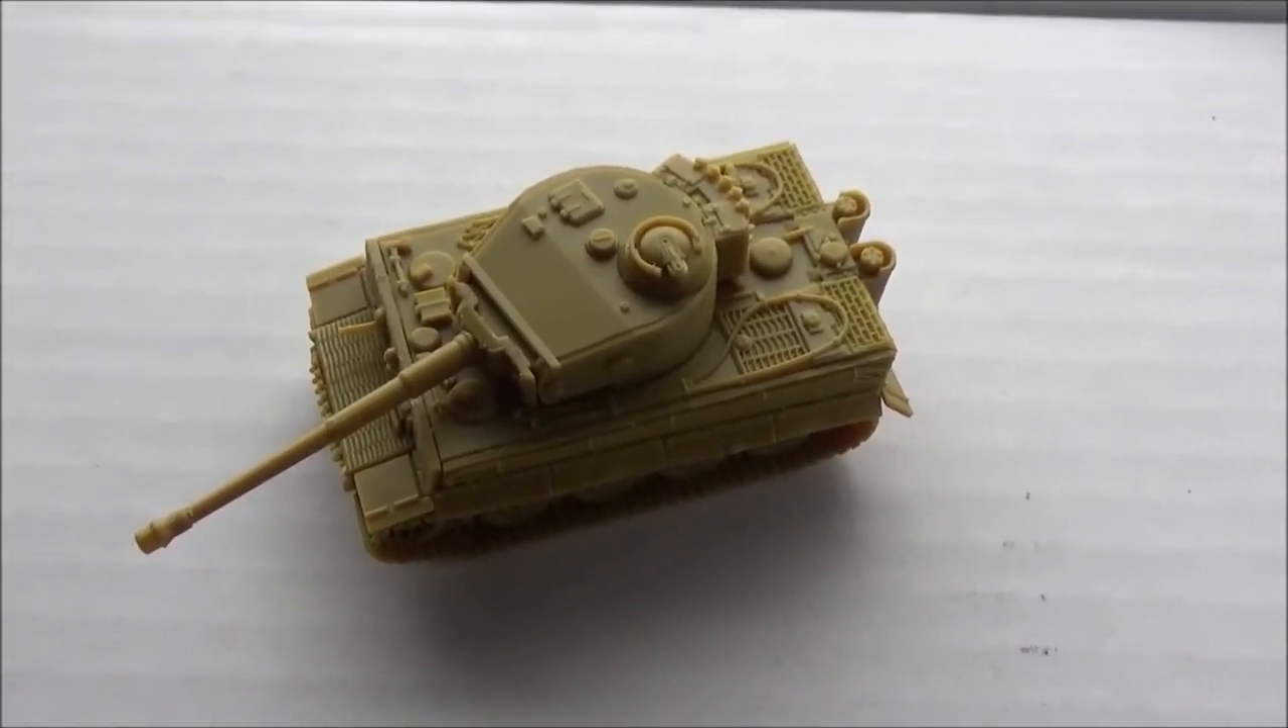And there's a look at the fully assembled, uh, Tiger.